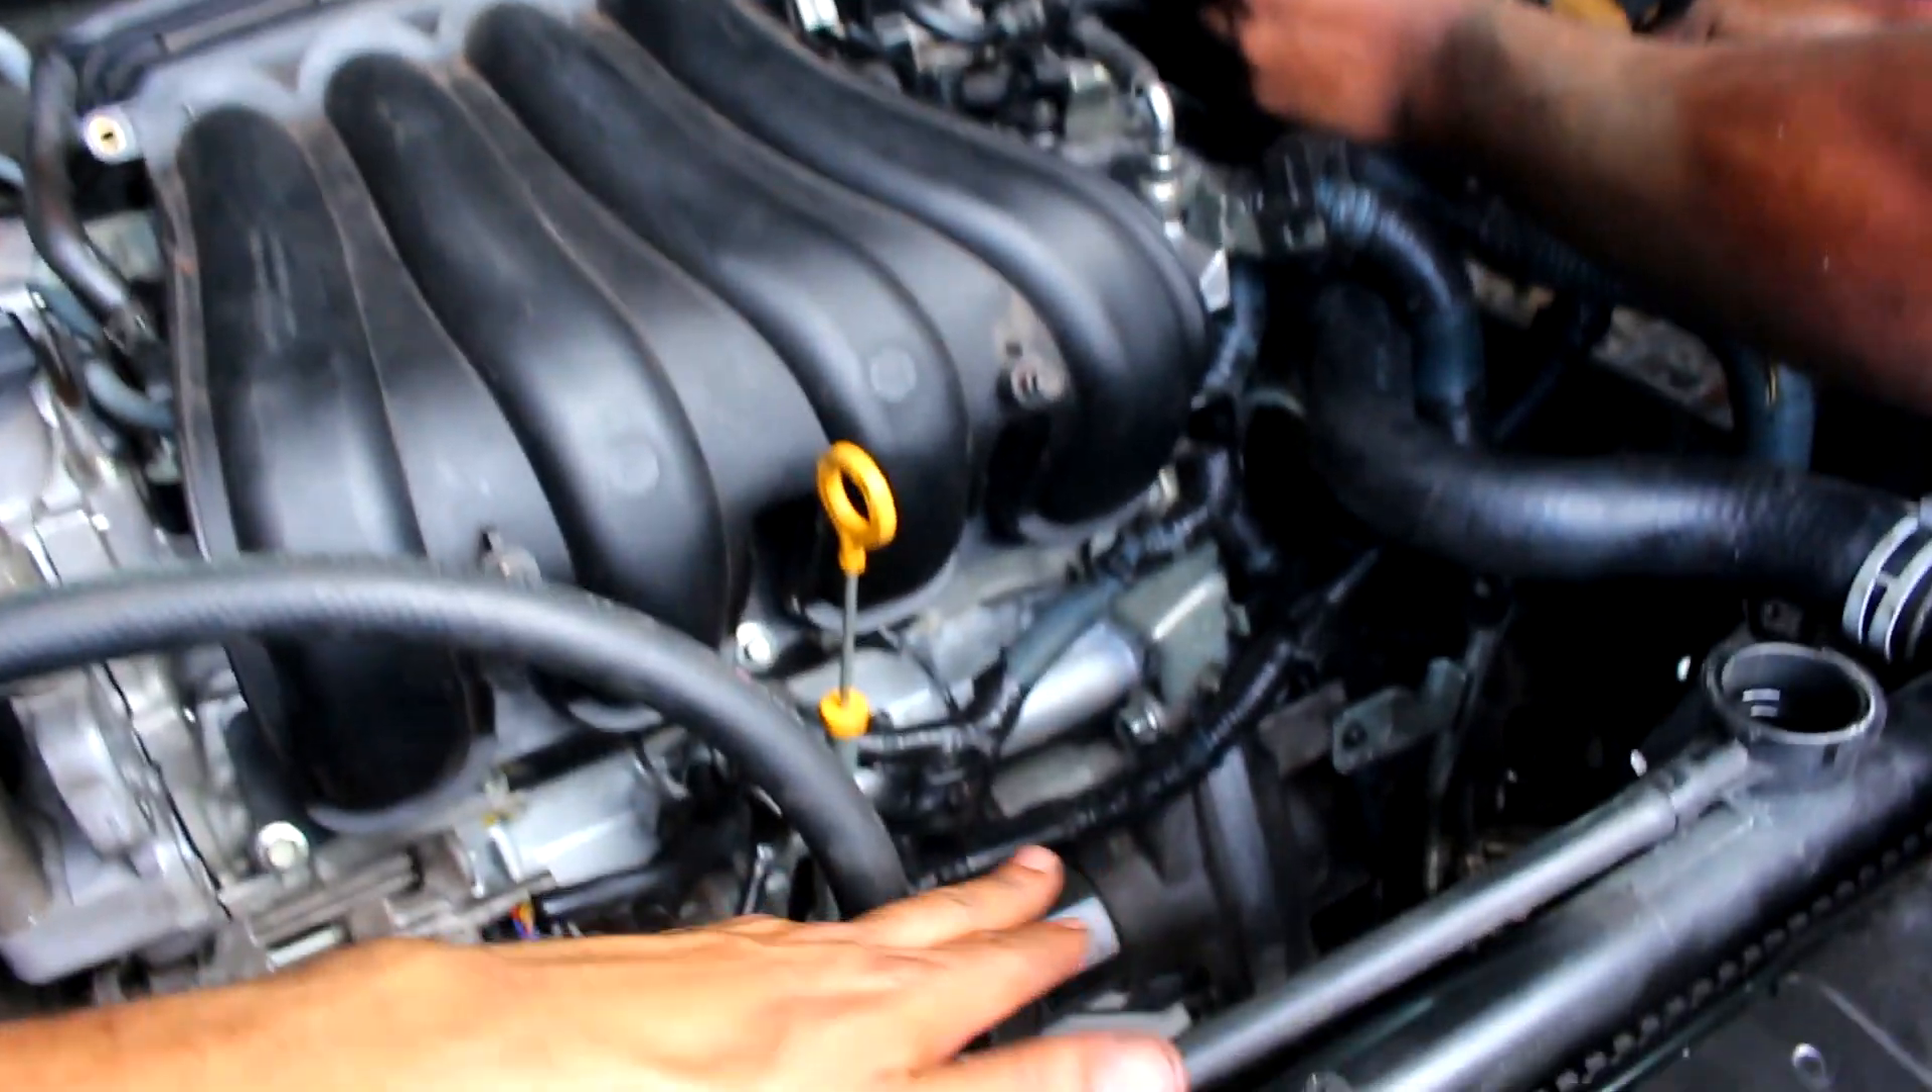Coletor de admissão Já no lugar.